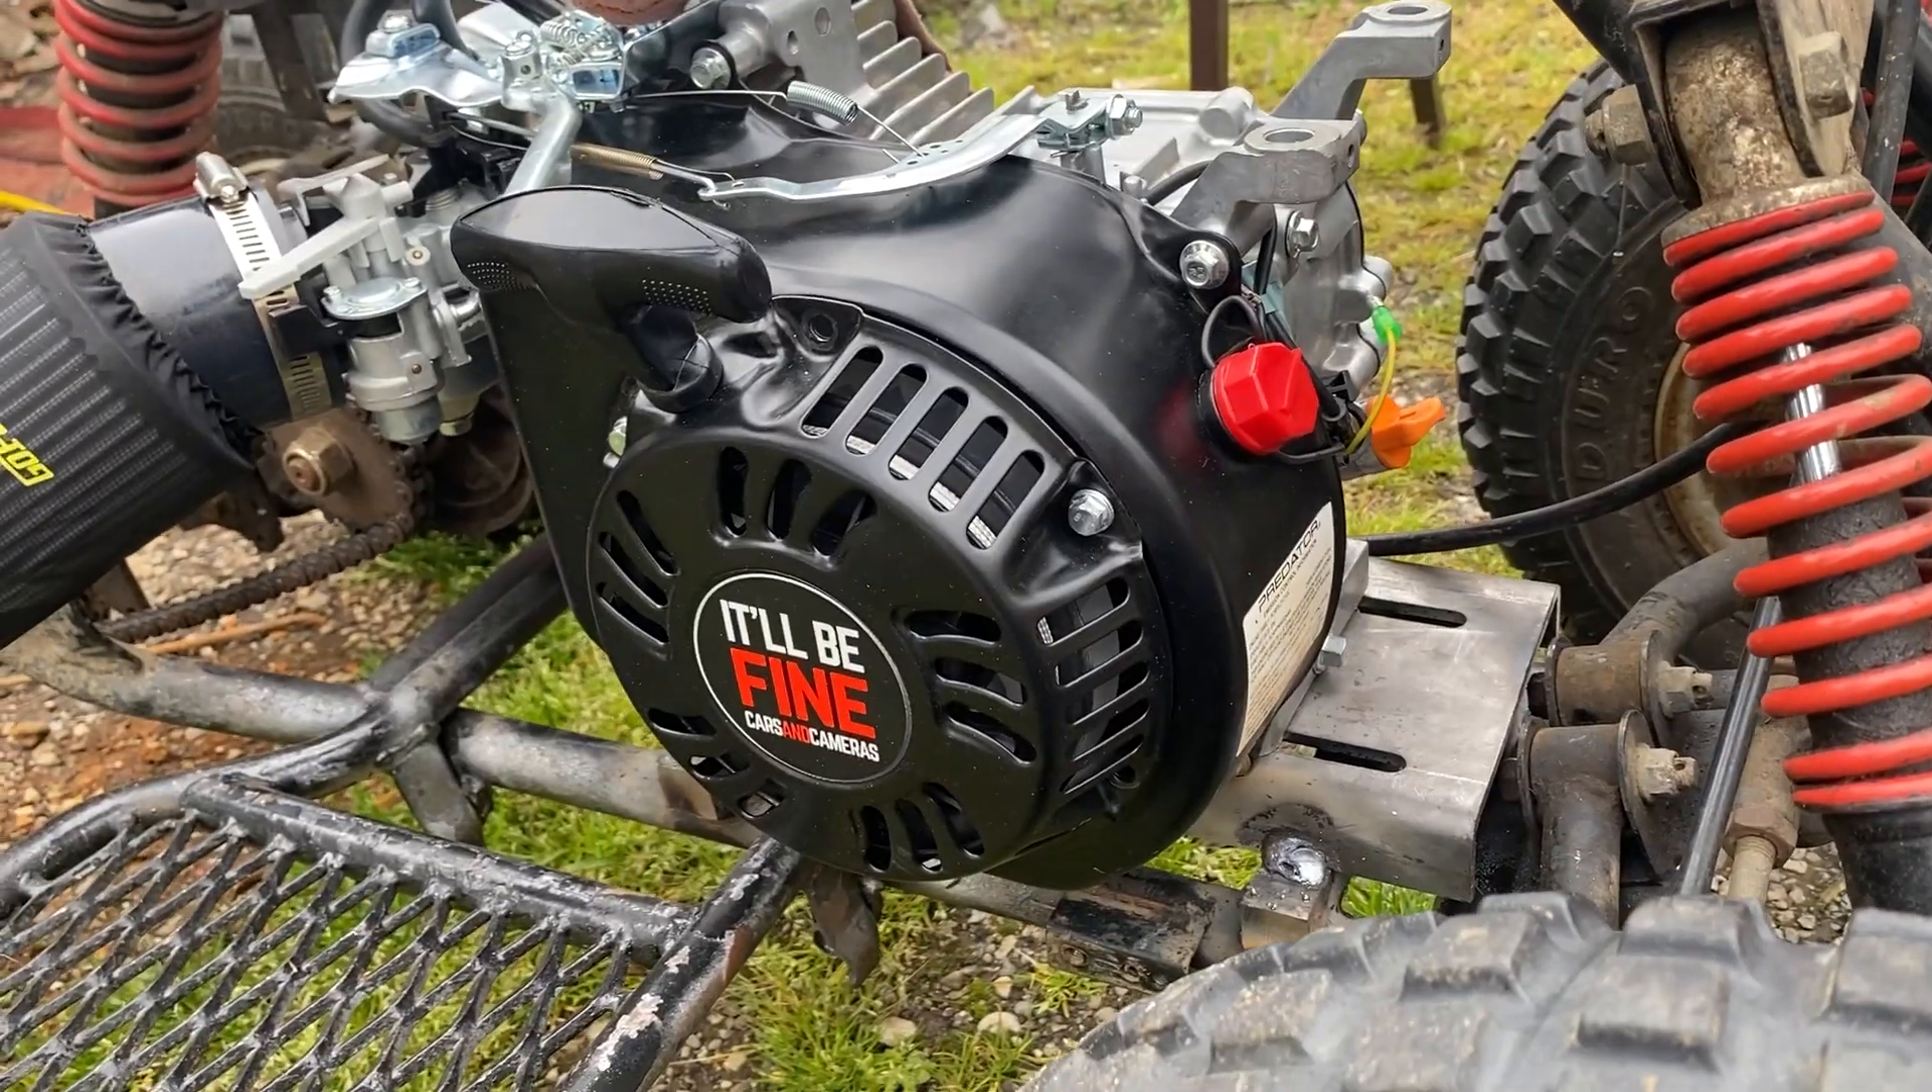Here's a huge time jump because I lost a lot of footage, but the motor is now inside of the four-wheeler.